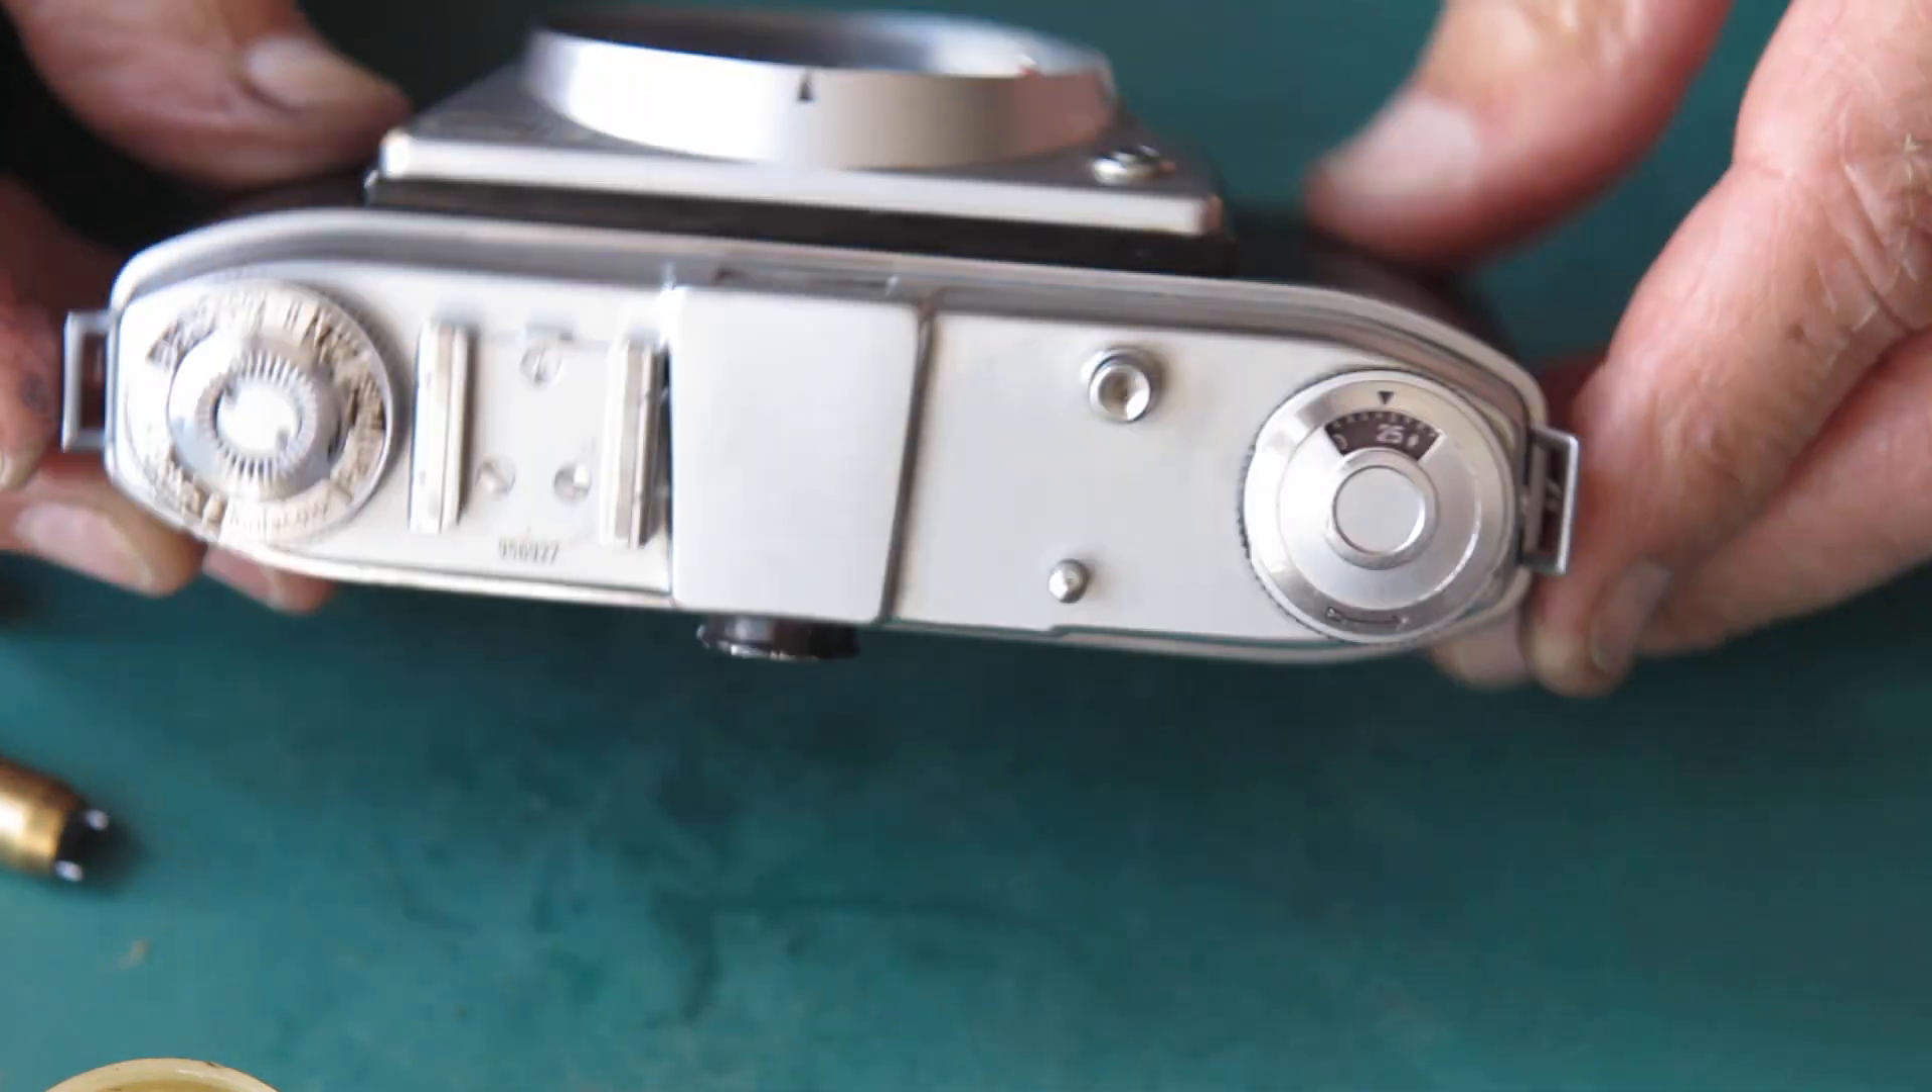There's the camera body that's back together.